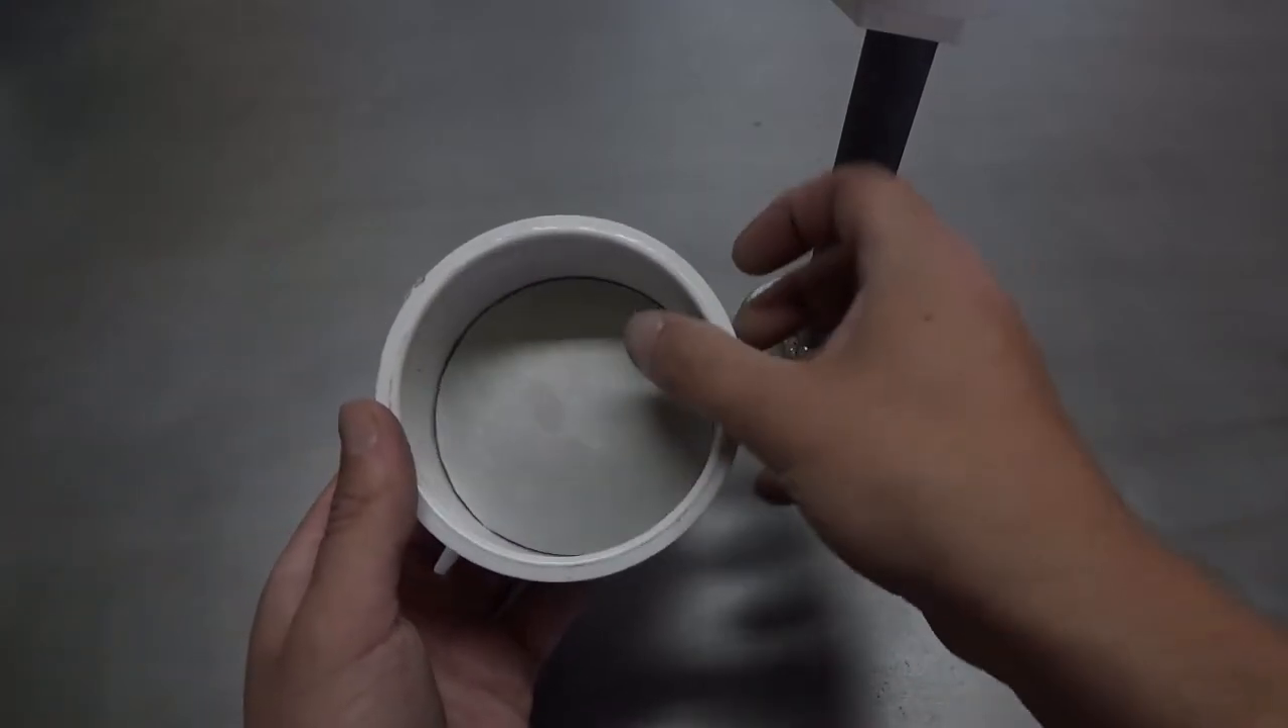Got that little uh reinforcement plate fit in the bottom cap.